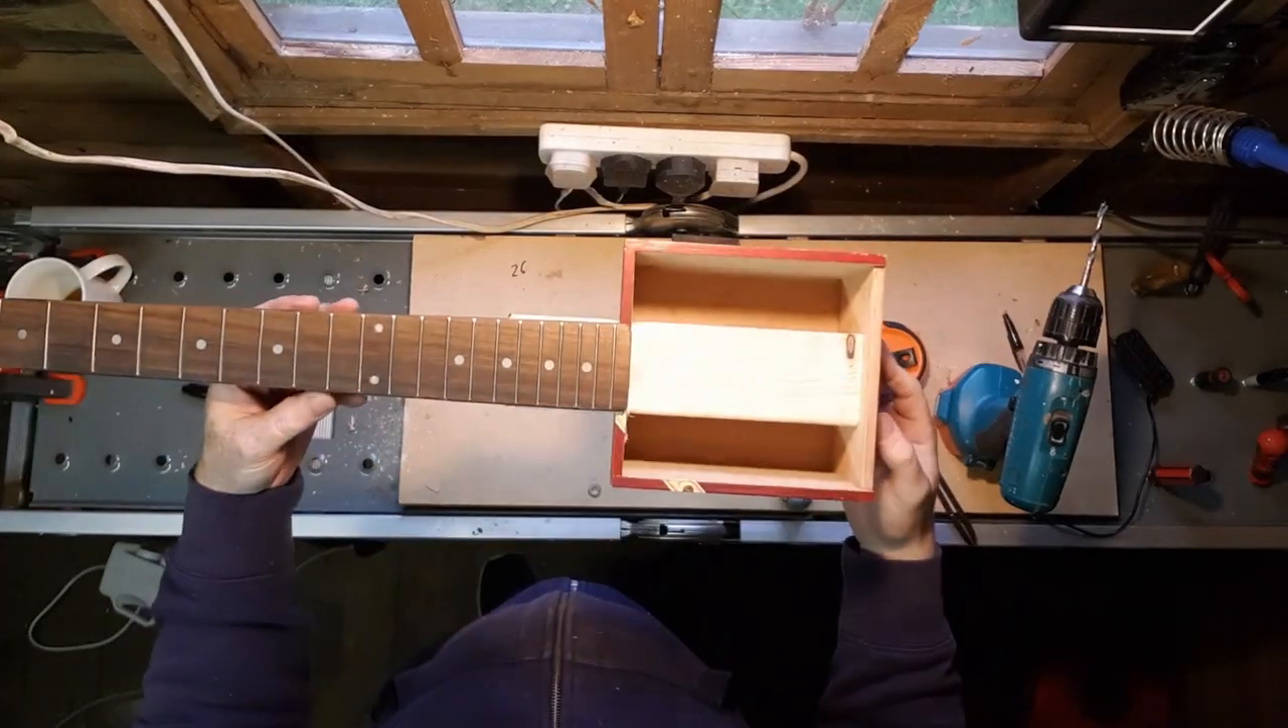And there you go, the neck is on, all in position as I want it.